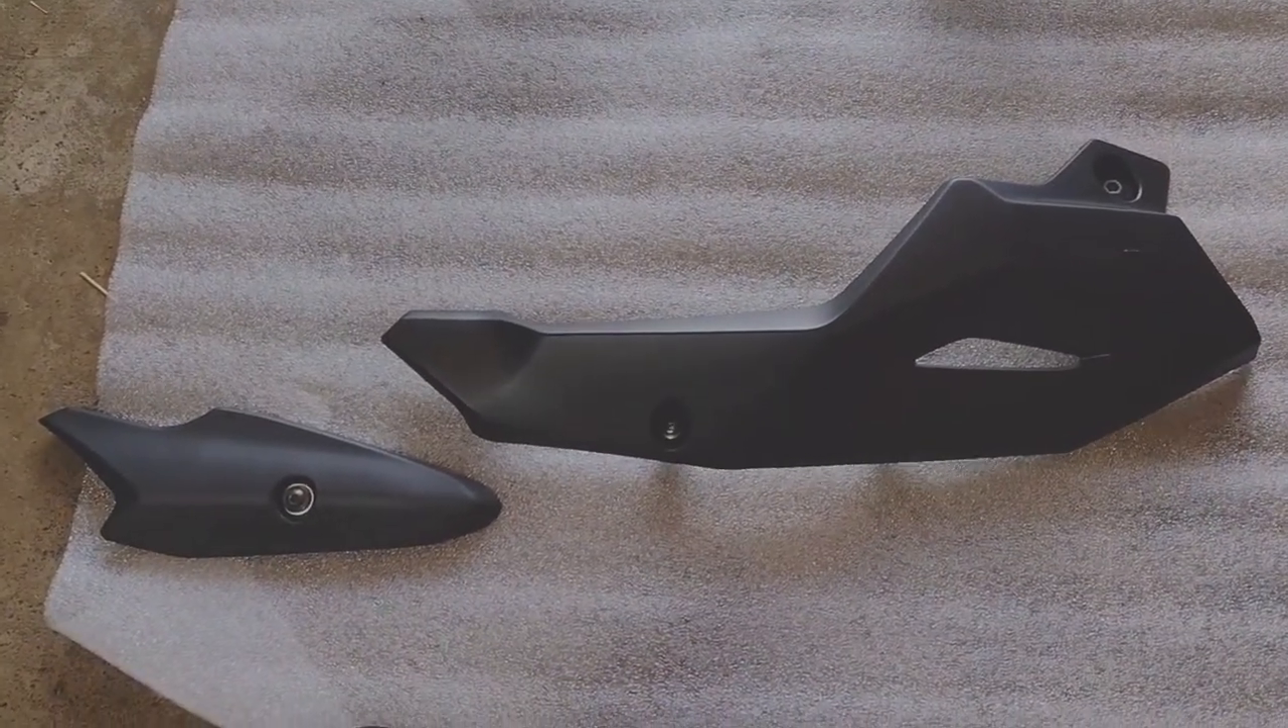I have removed the existing fairings to show you basically how they come off.